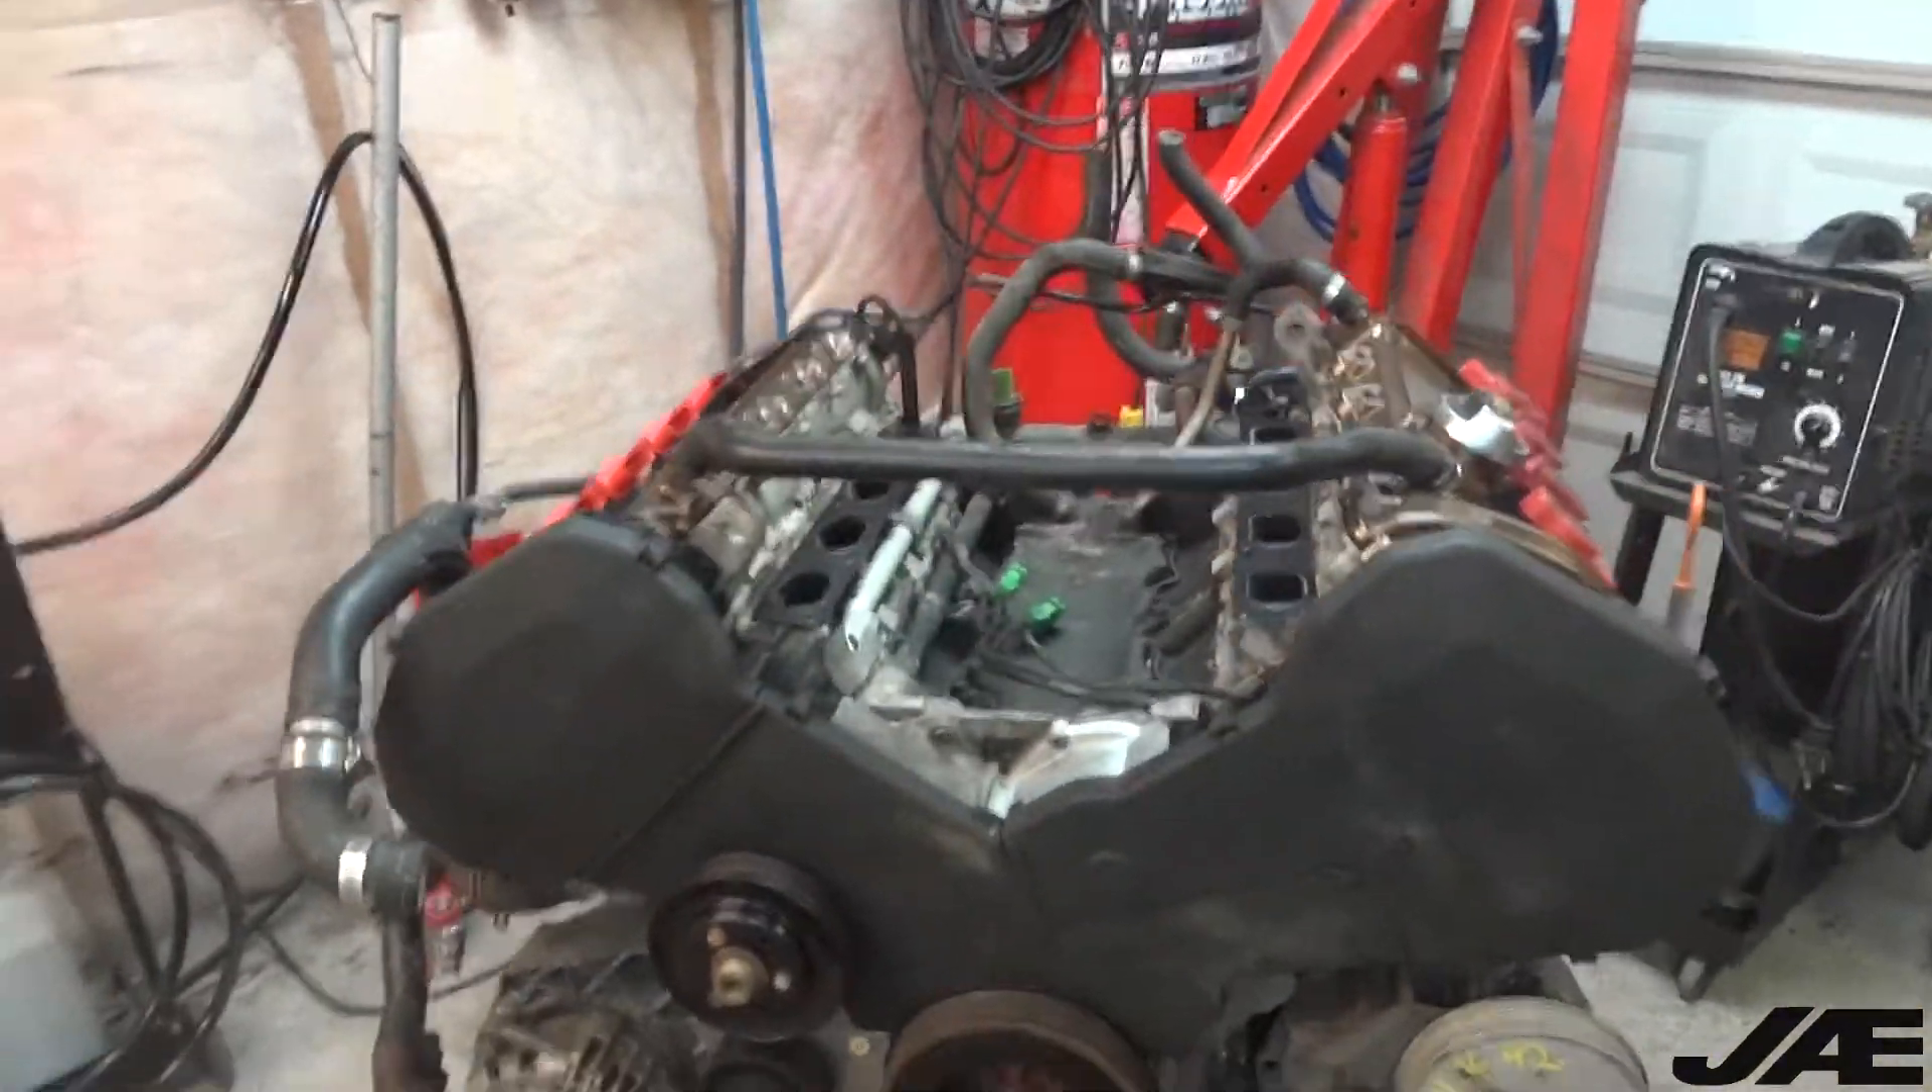So to start, you can see most of the engine is together now.